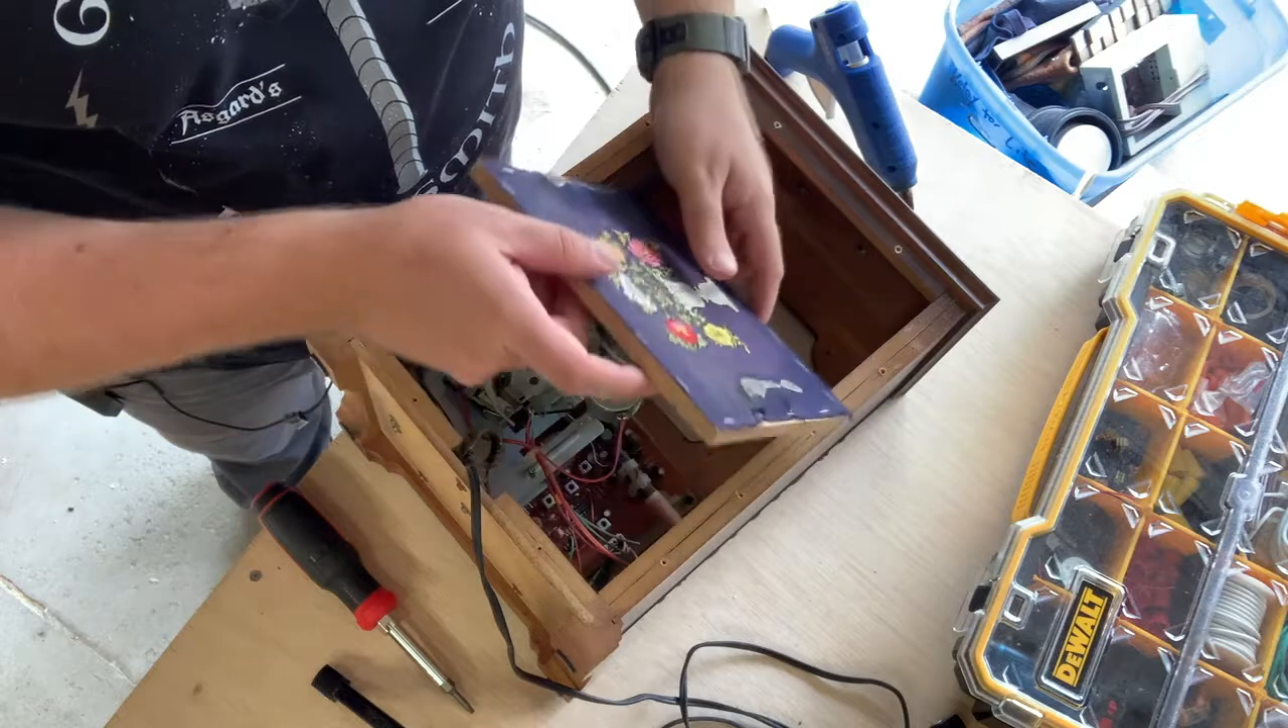So to begin, I've taken the back panel off.